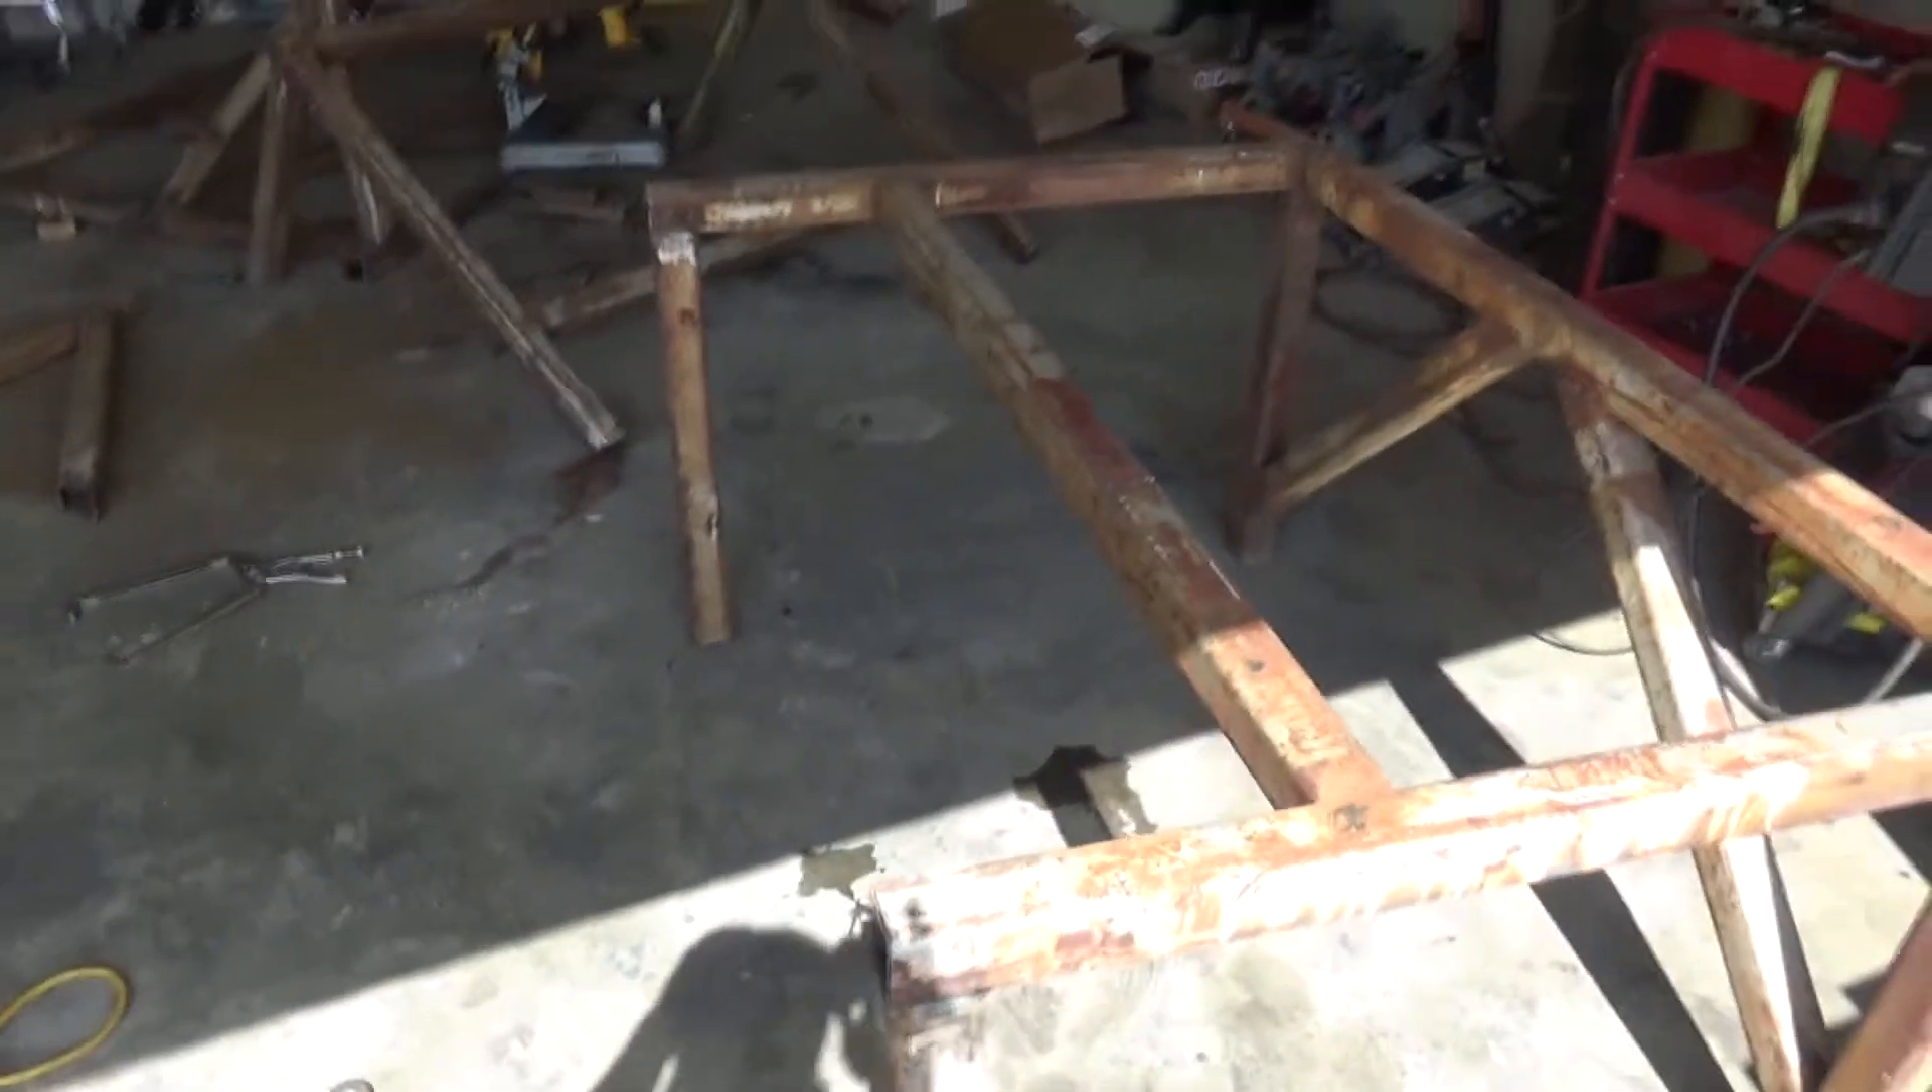Alright, here, uh, I got the legs welded on.